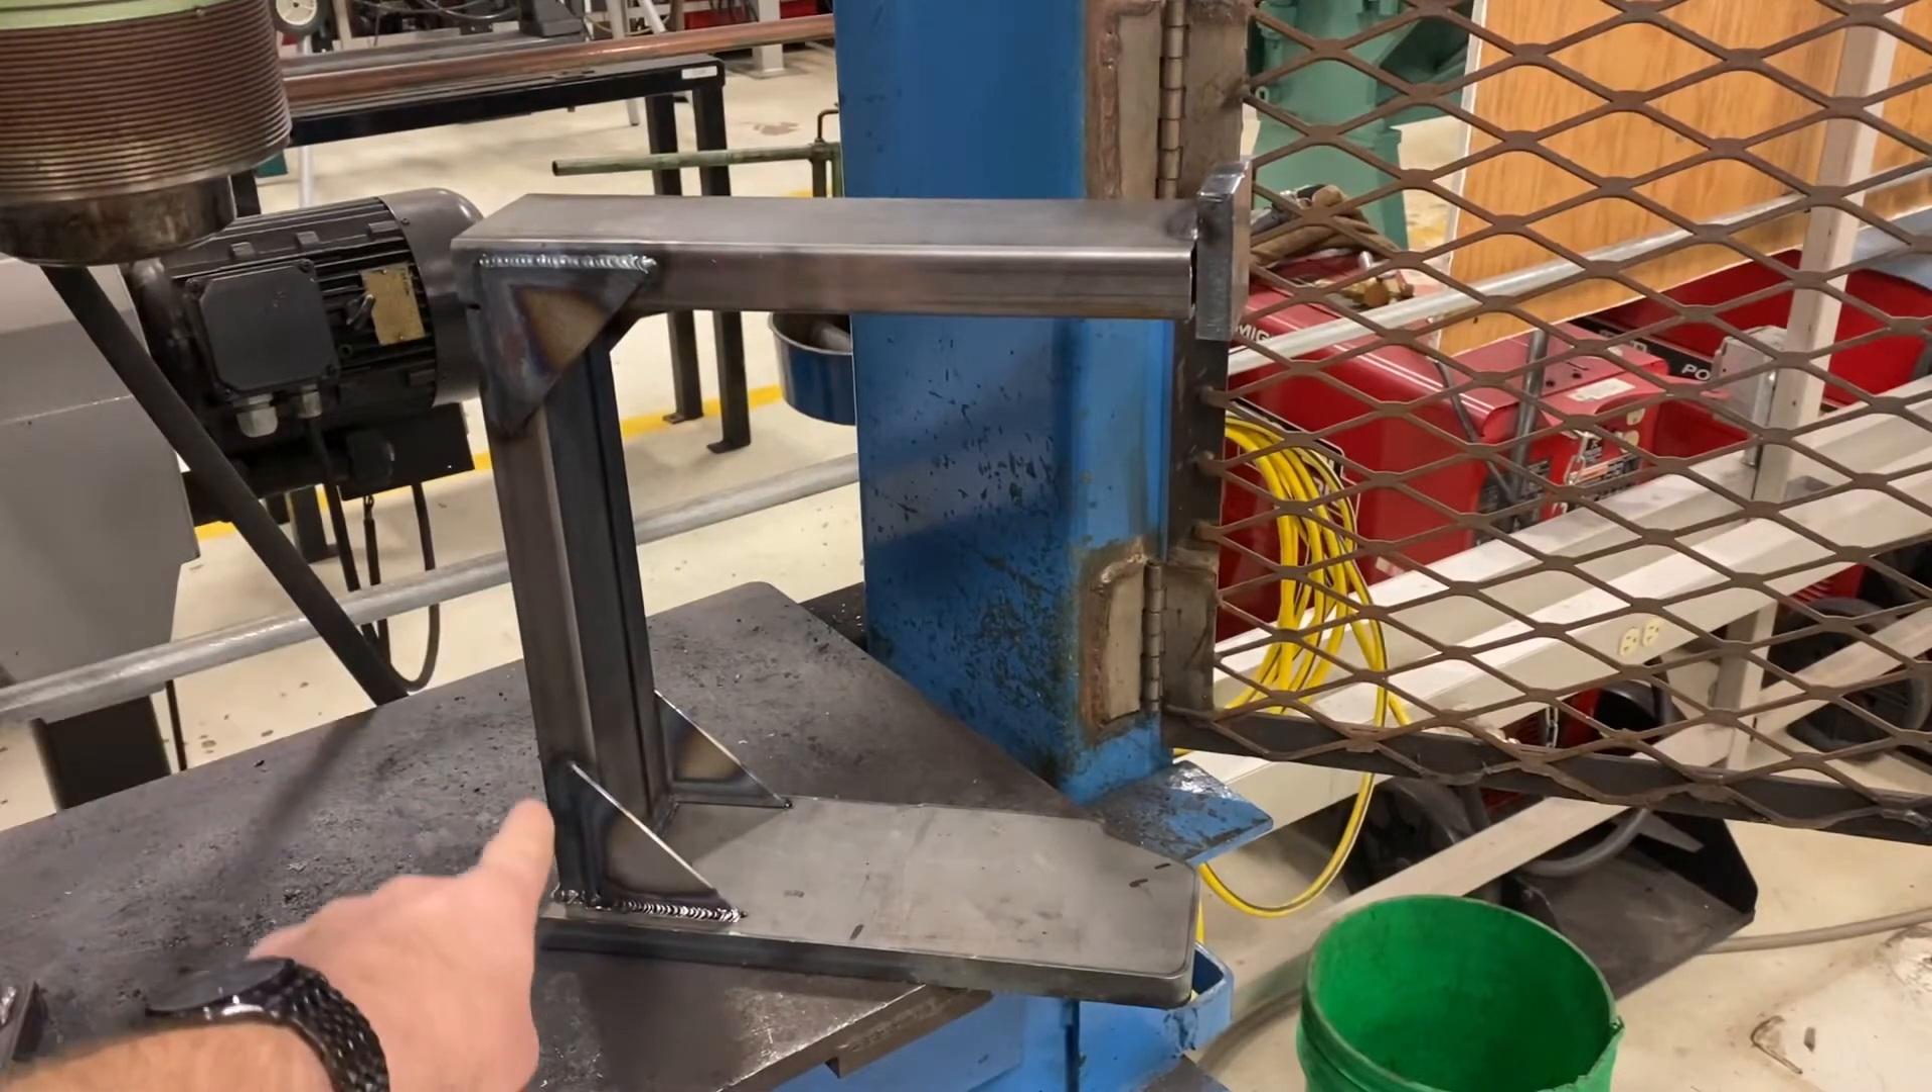I did weld the tubing all the way to the plate and welded one side of each gusset.